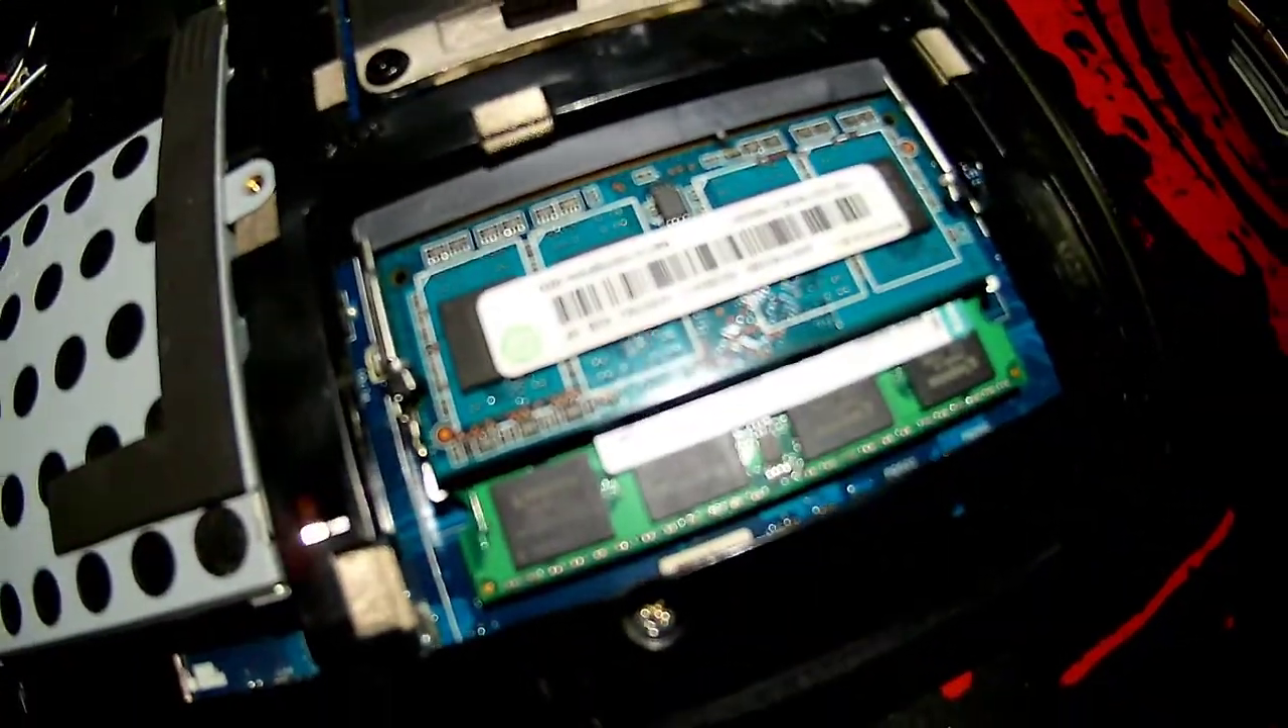Şu anda 2 RAM'imiz de takılı gördüğünüz gibi.